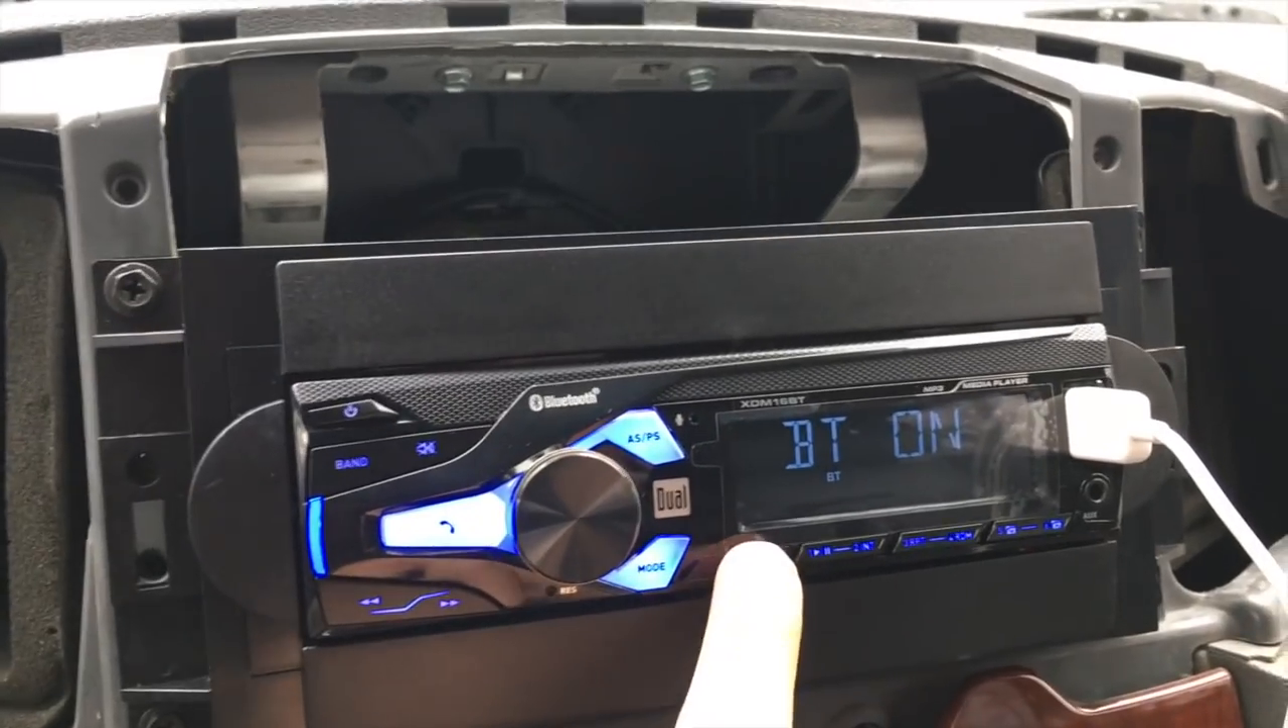Ok guys, so we got the unit in. I got the Bluetooth hooked up.